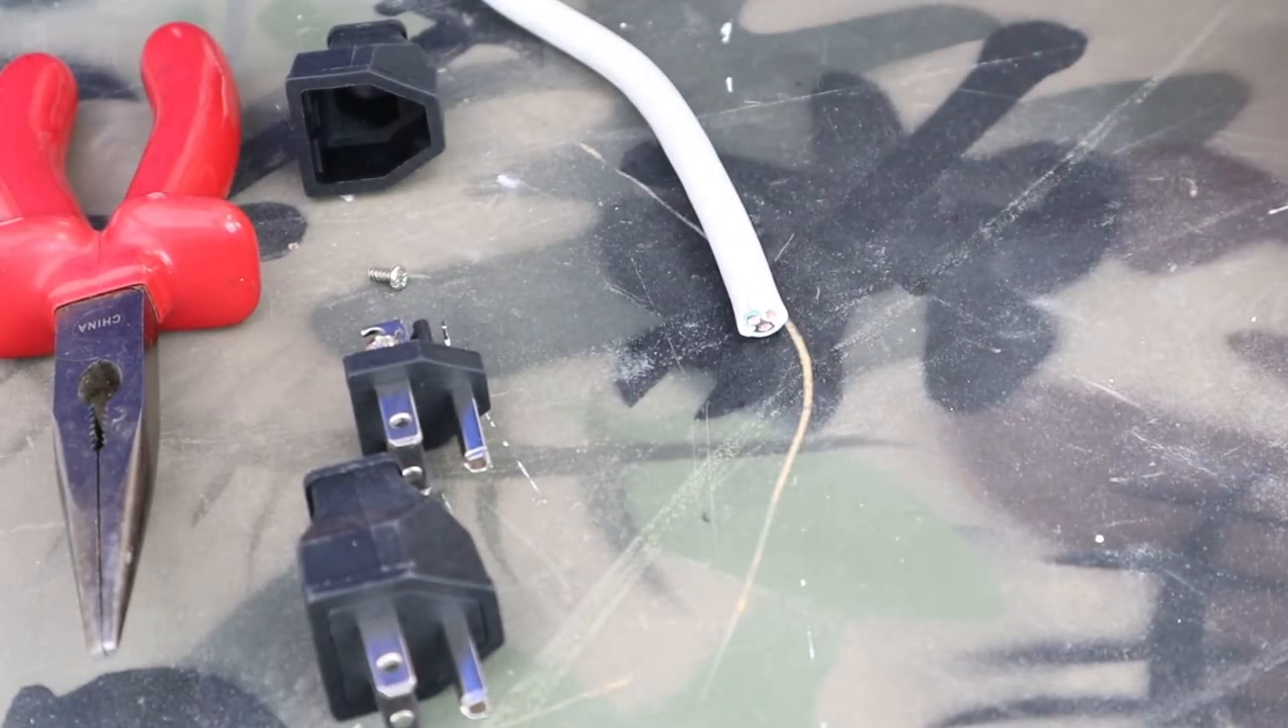I've removed the damaged plug from the power cord.